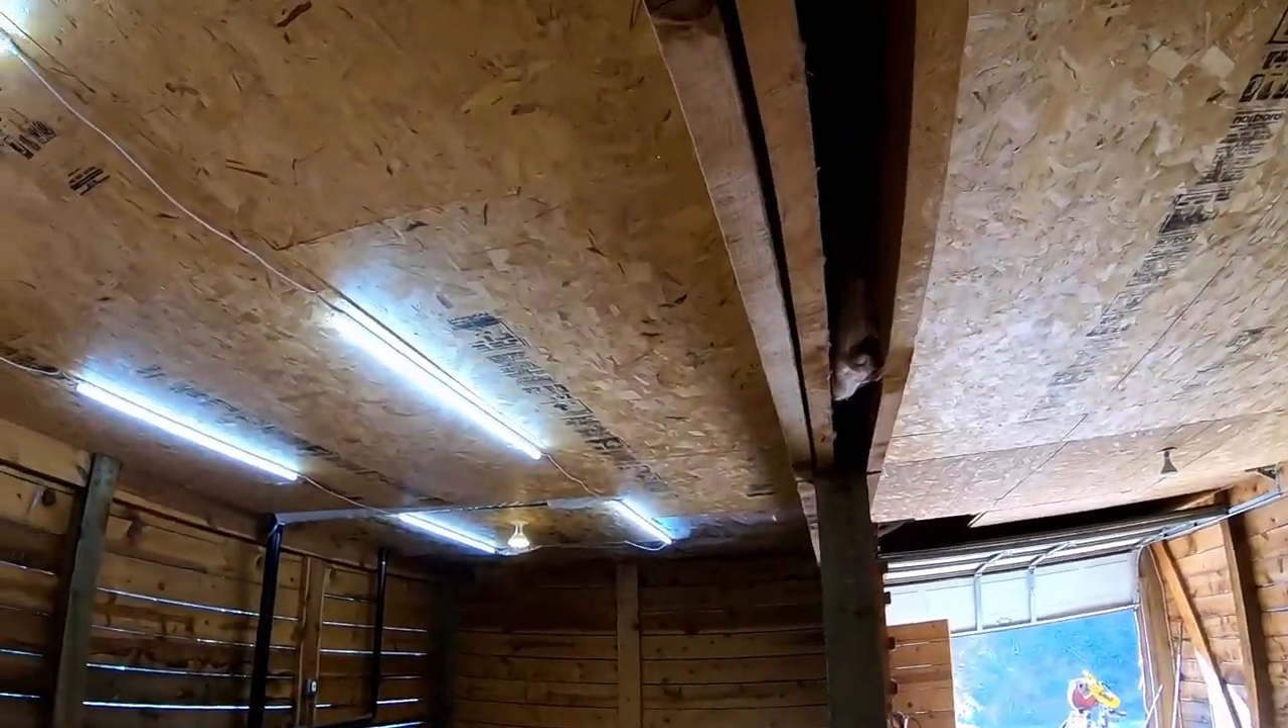So the electrical is nearly complete we installed the led lights we installed we ended up installing an extra outlet here where these shelves are going to go.